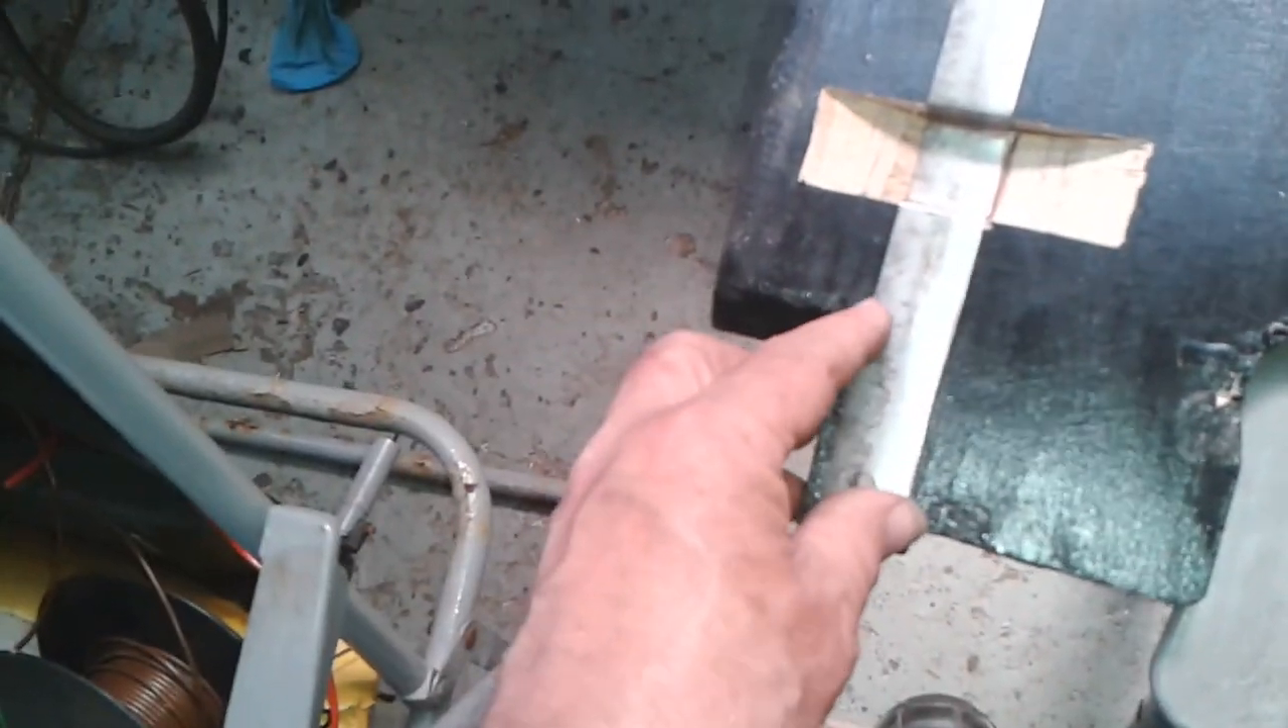I've made this metal bracket. This metal bracket fits in here like that.